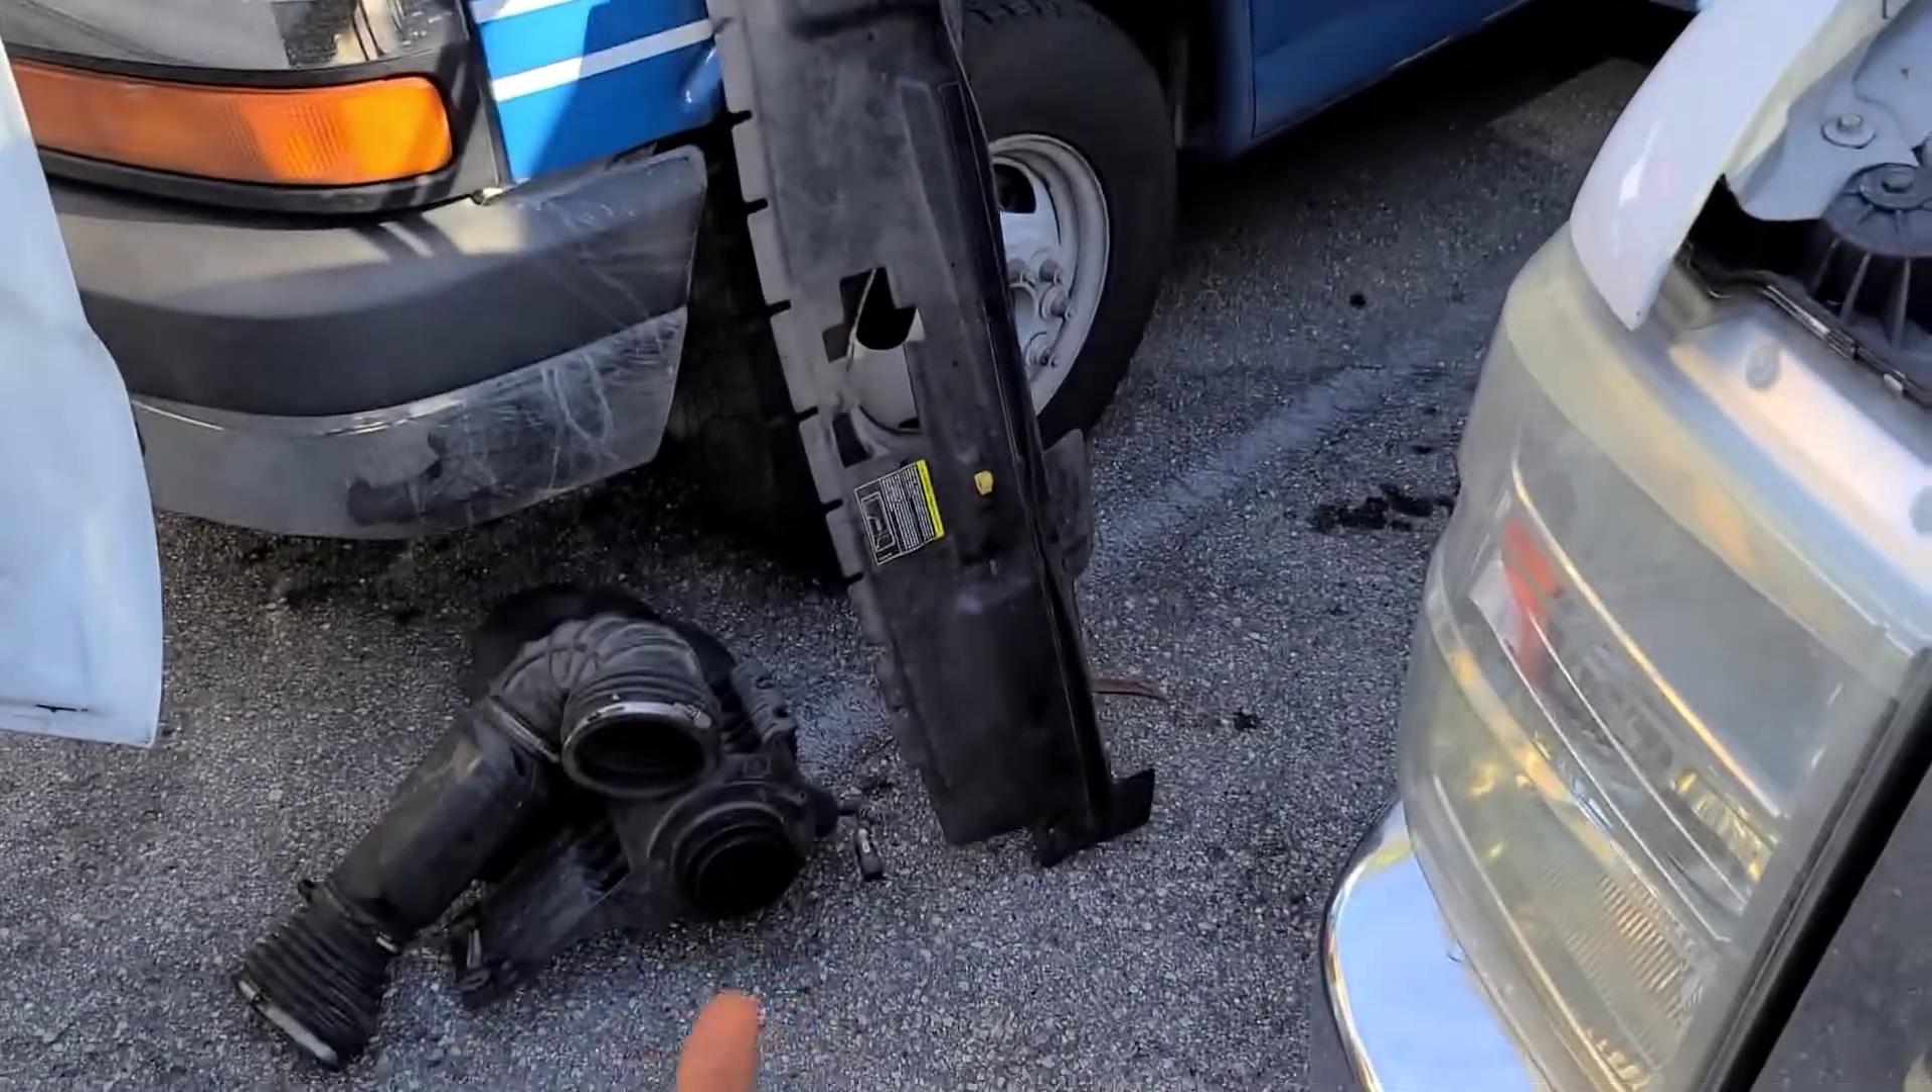We got the cover off we got the intake filter off.